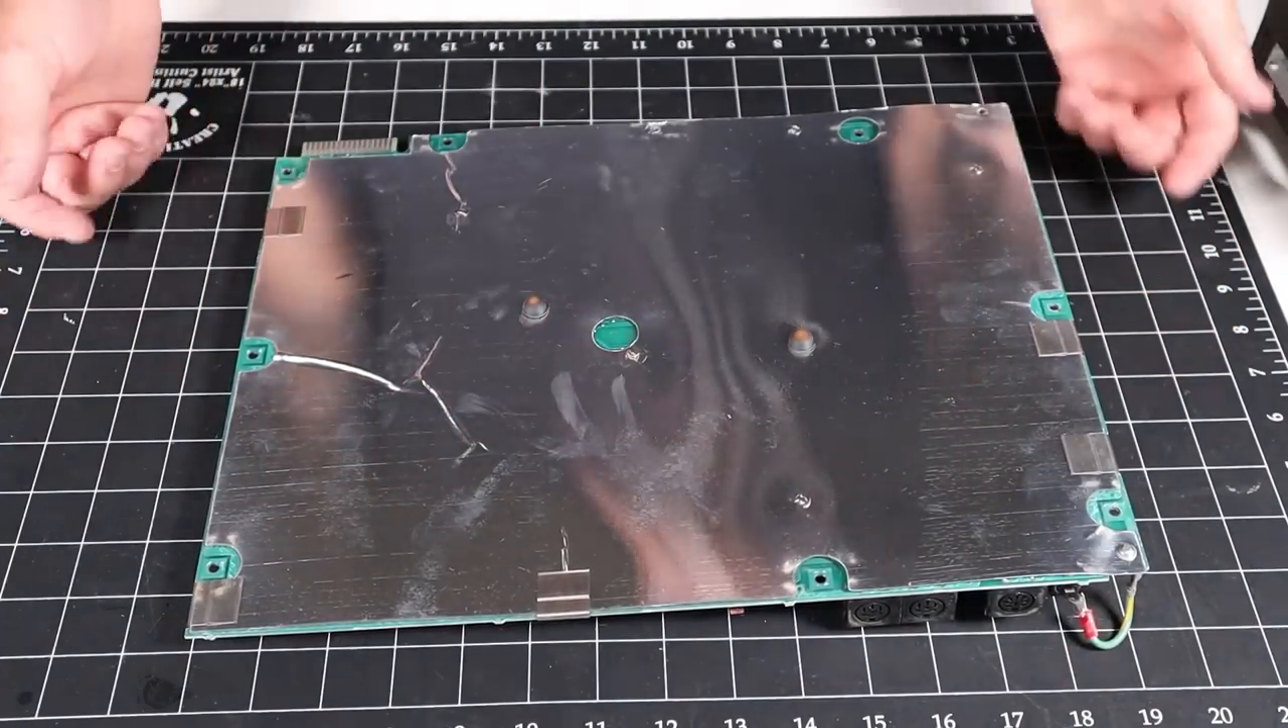All right, here we go. We've got the motherboard out. There is one last thing that we need to do here, and that is to remove this RF shield.